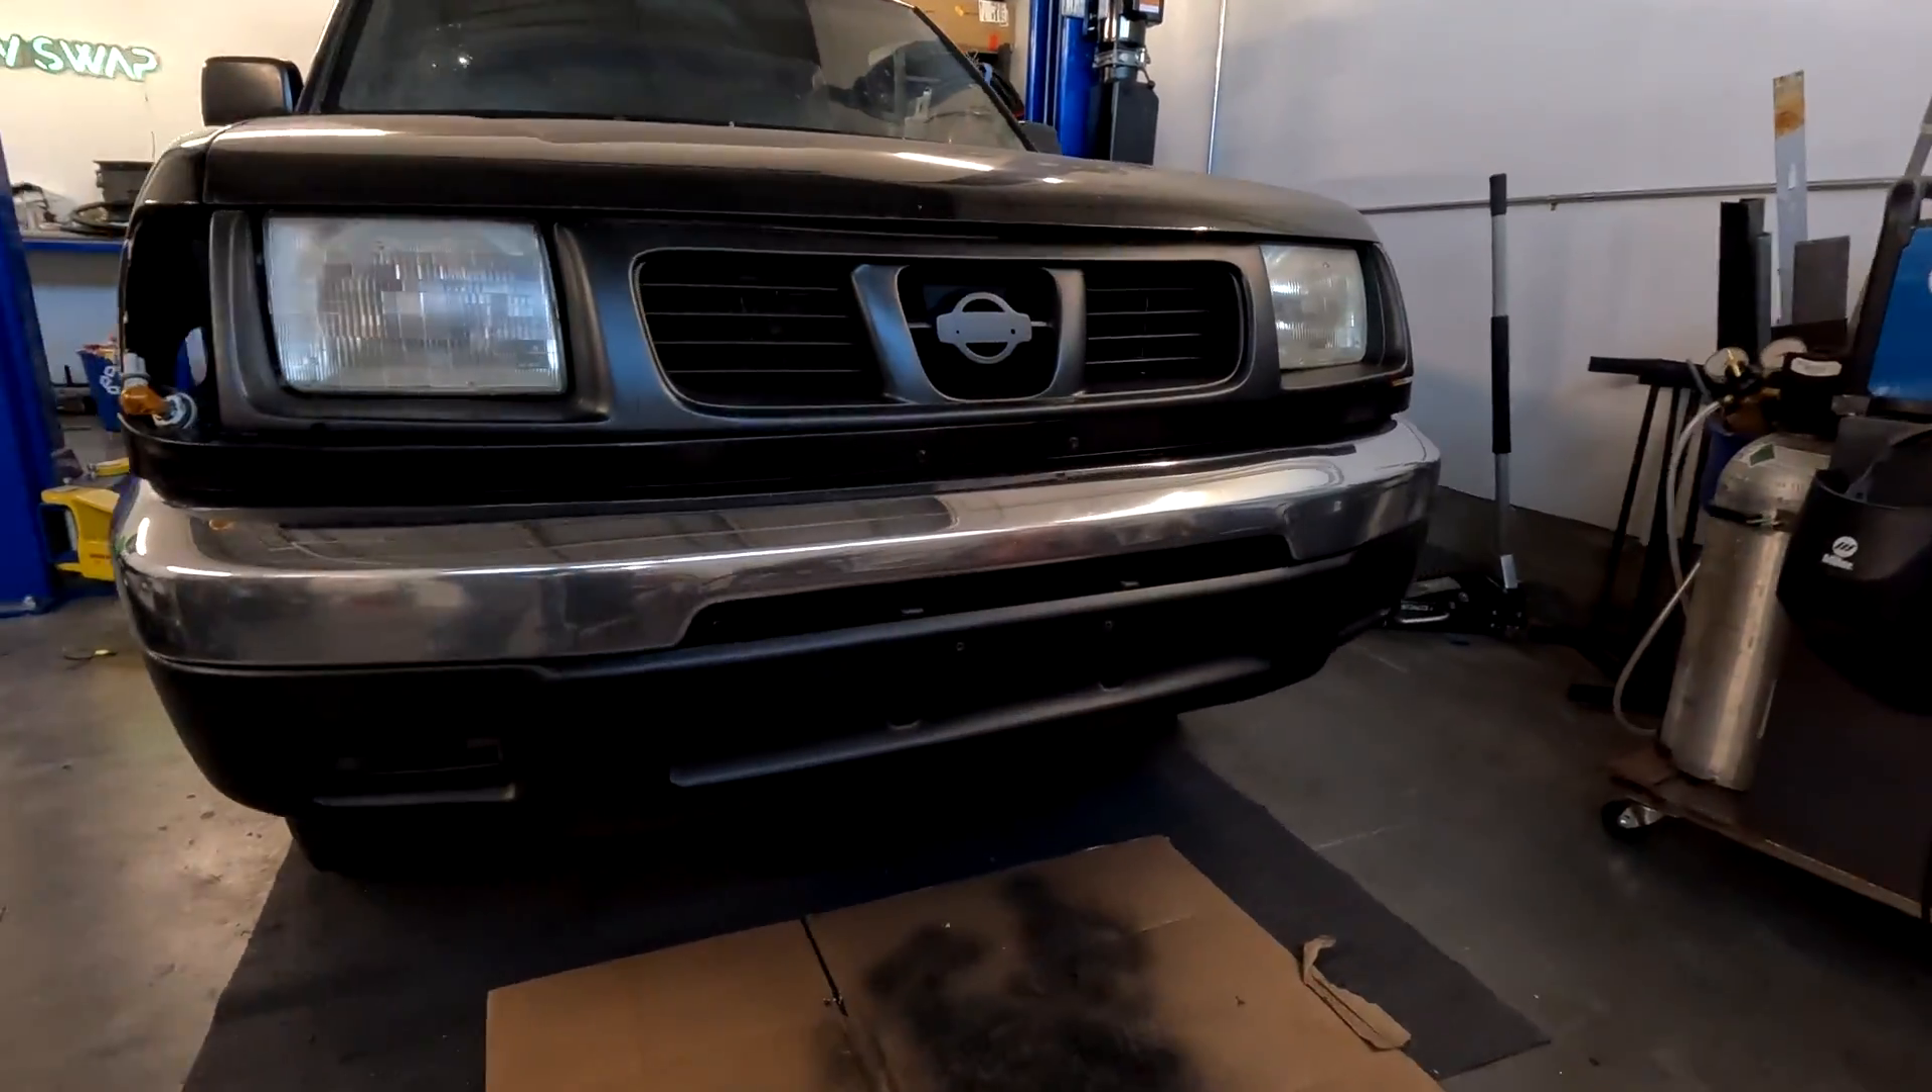You can see we got the front end on it the bumpers the grill we need to get some of the factory clips and stuff to do the final install on that but let me pop the hood.